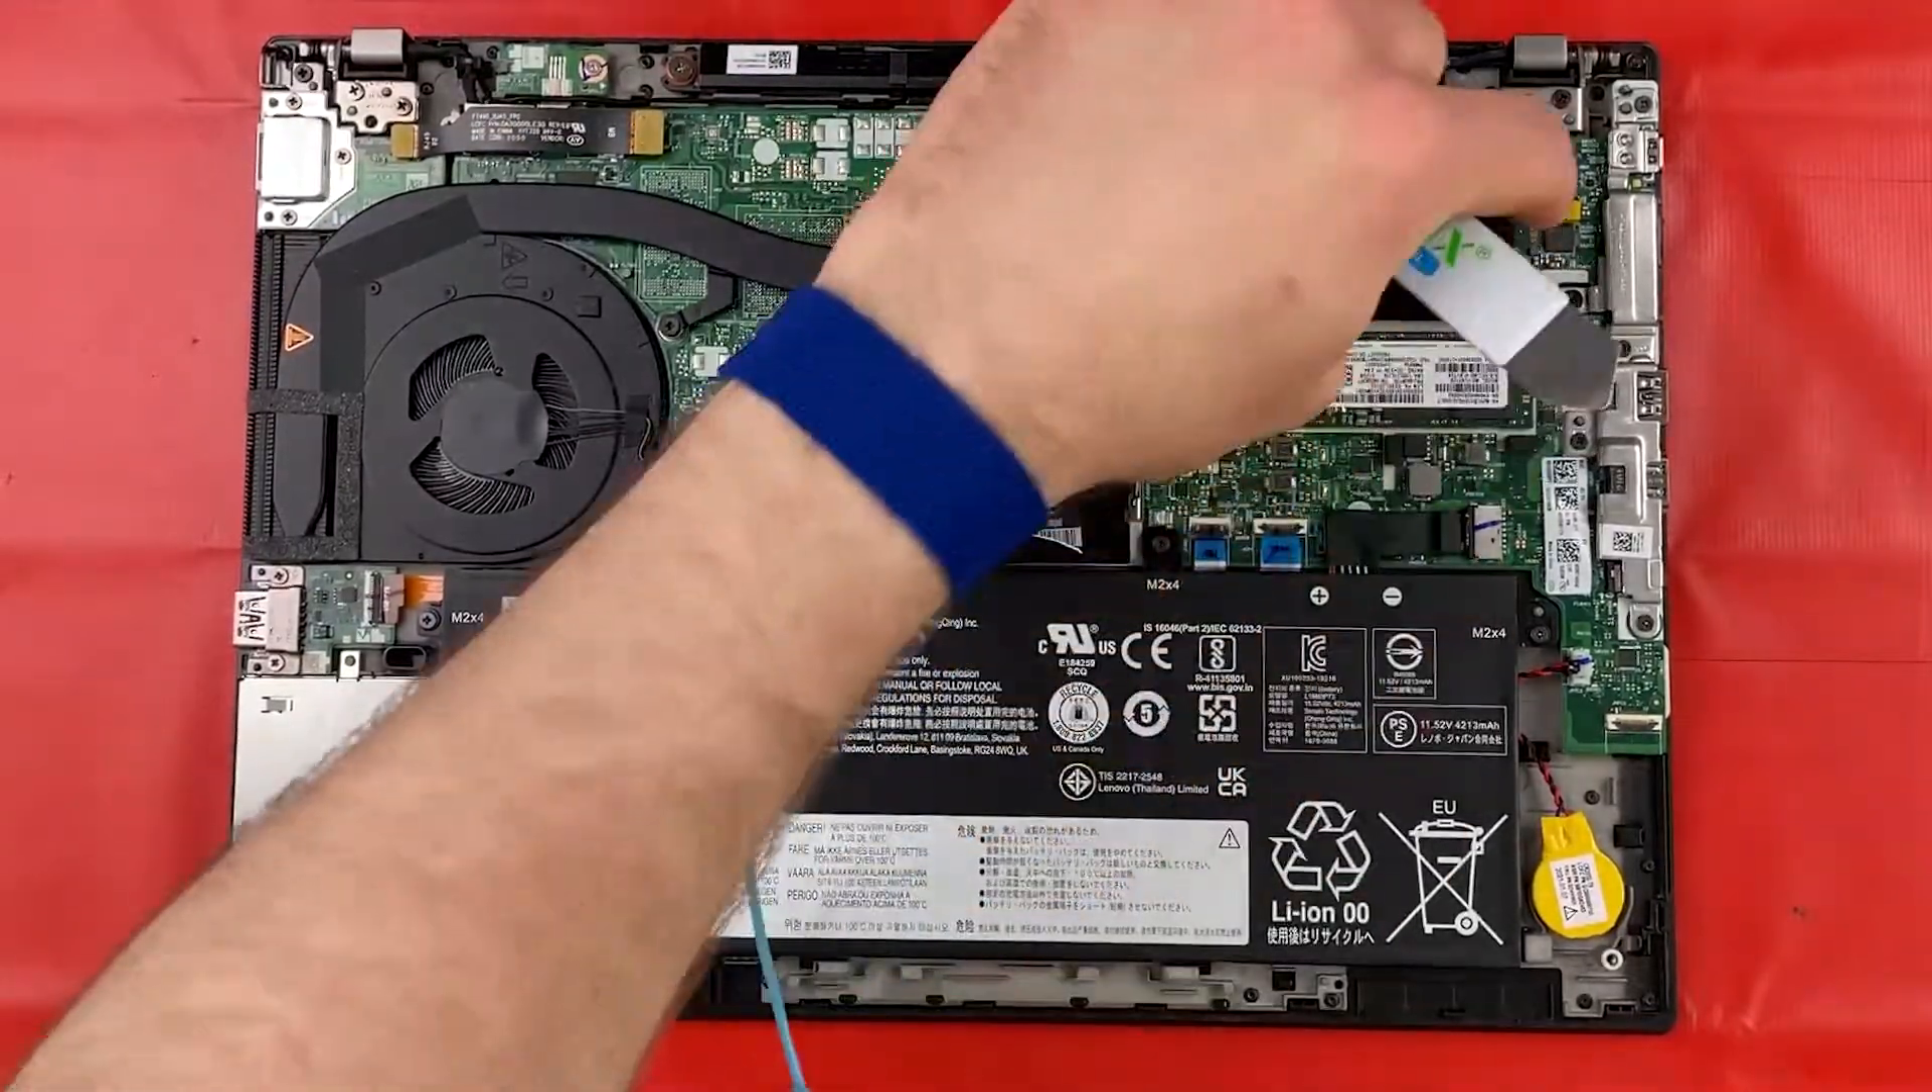So now we take off the base cover. We can see basically everything in the laptop.